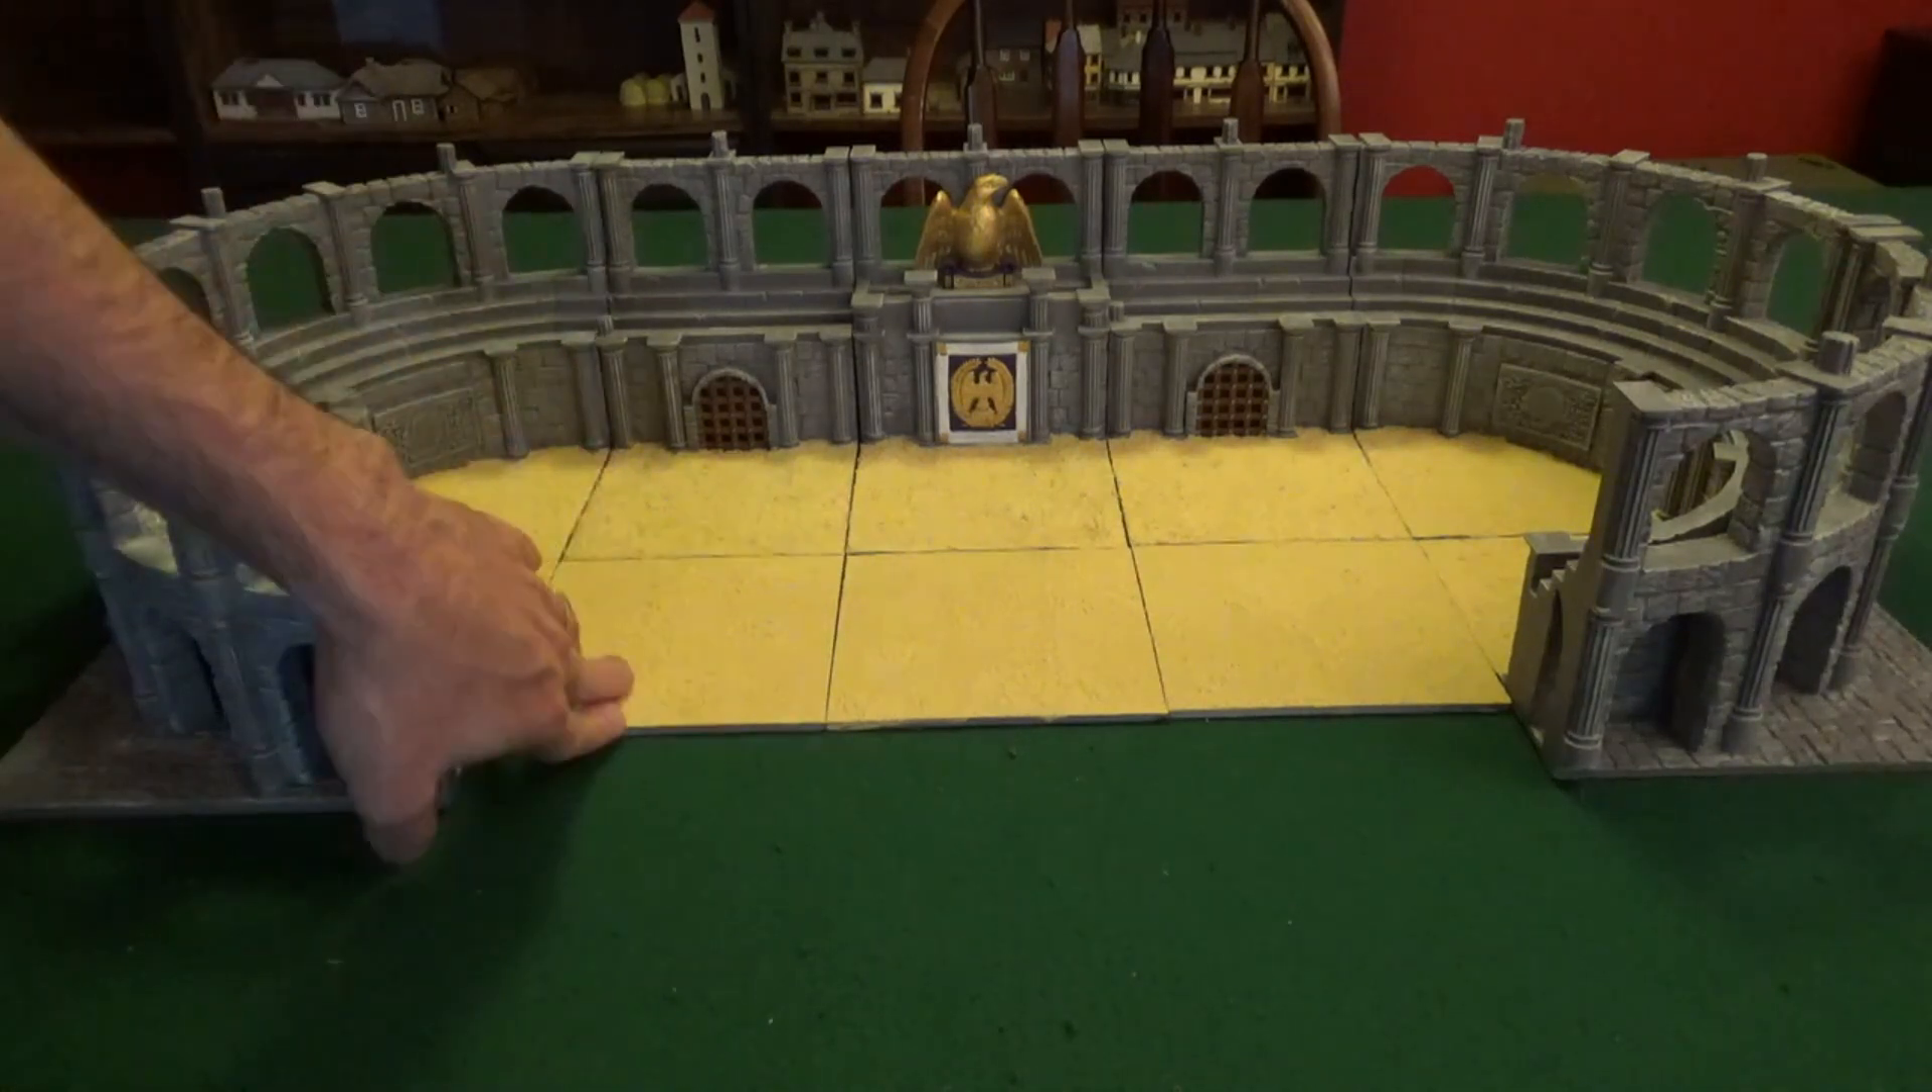Another thing I guess I'll point out here while I'm looking at it right now, this is worth noting, you guys can kind of see the gaps a little bit in between everything.